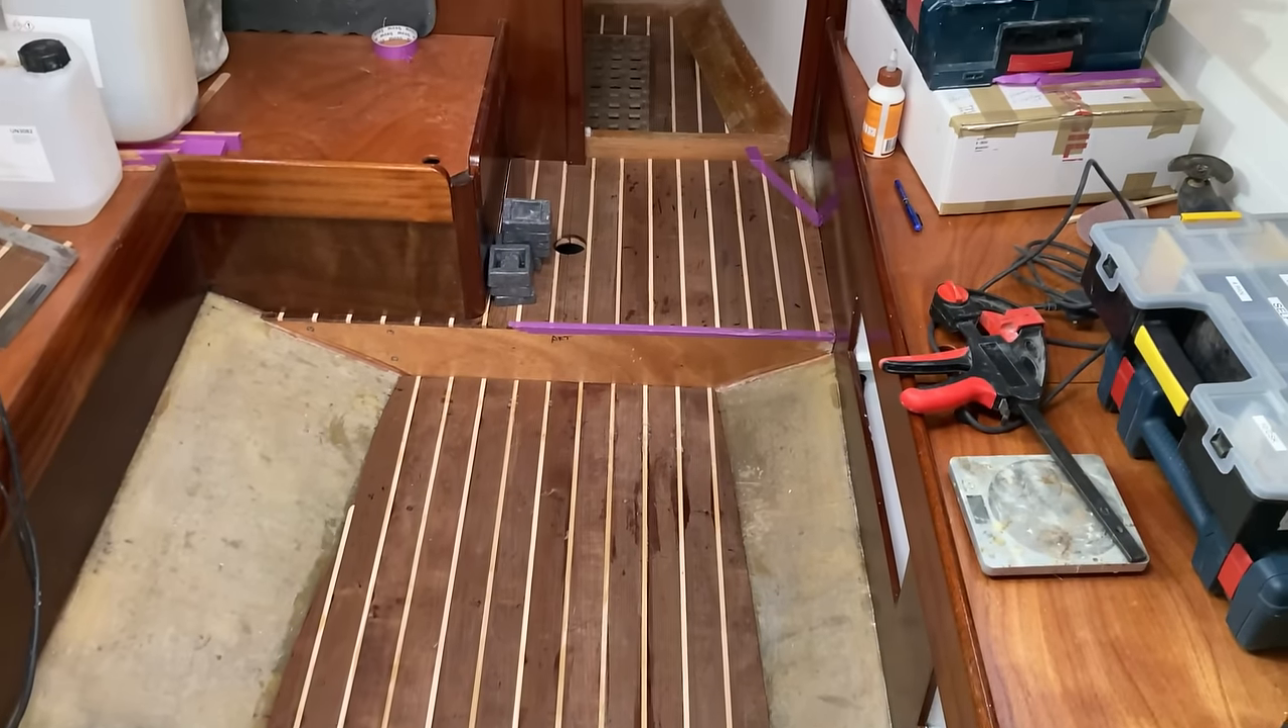So in the end of the last episode, I had got all the solid wood flooring down on the flat bits of the cabin sole.